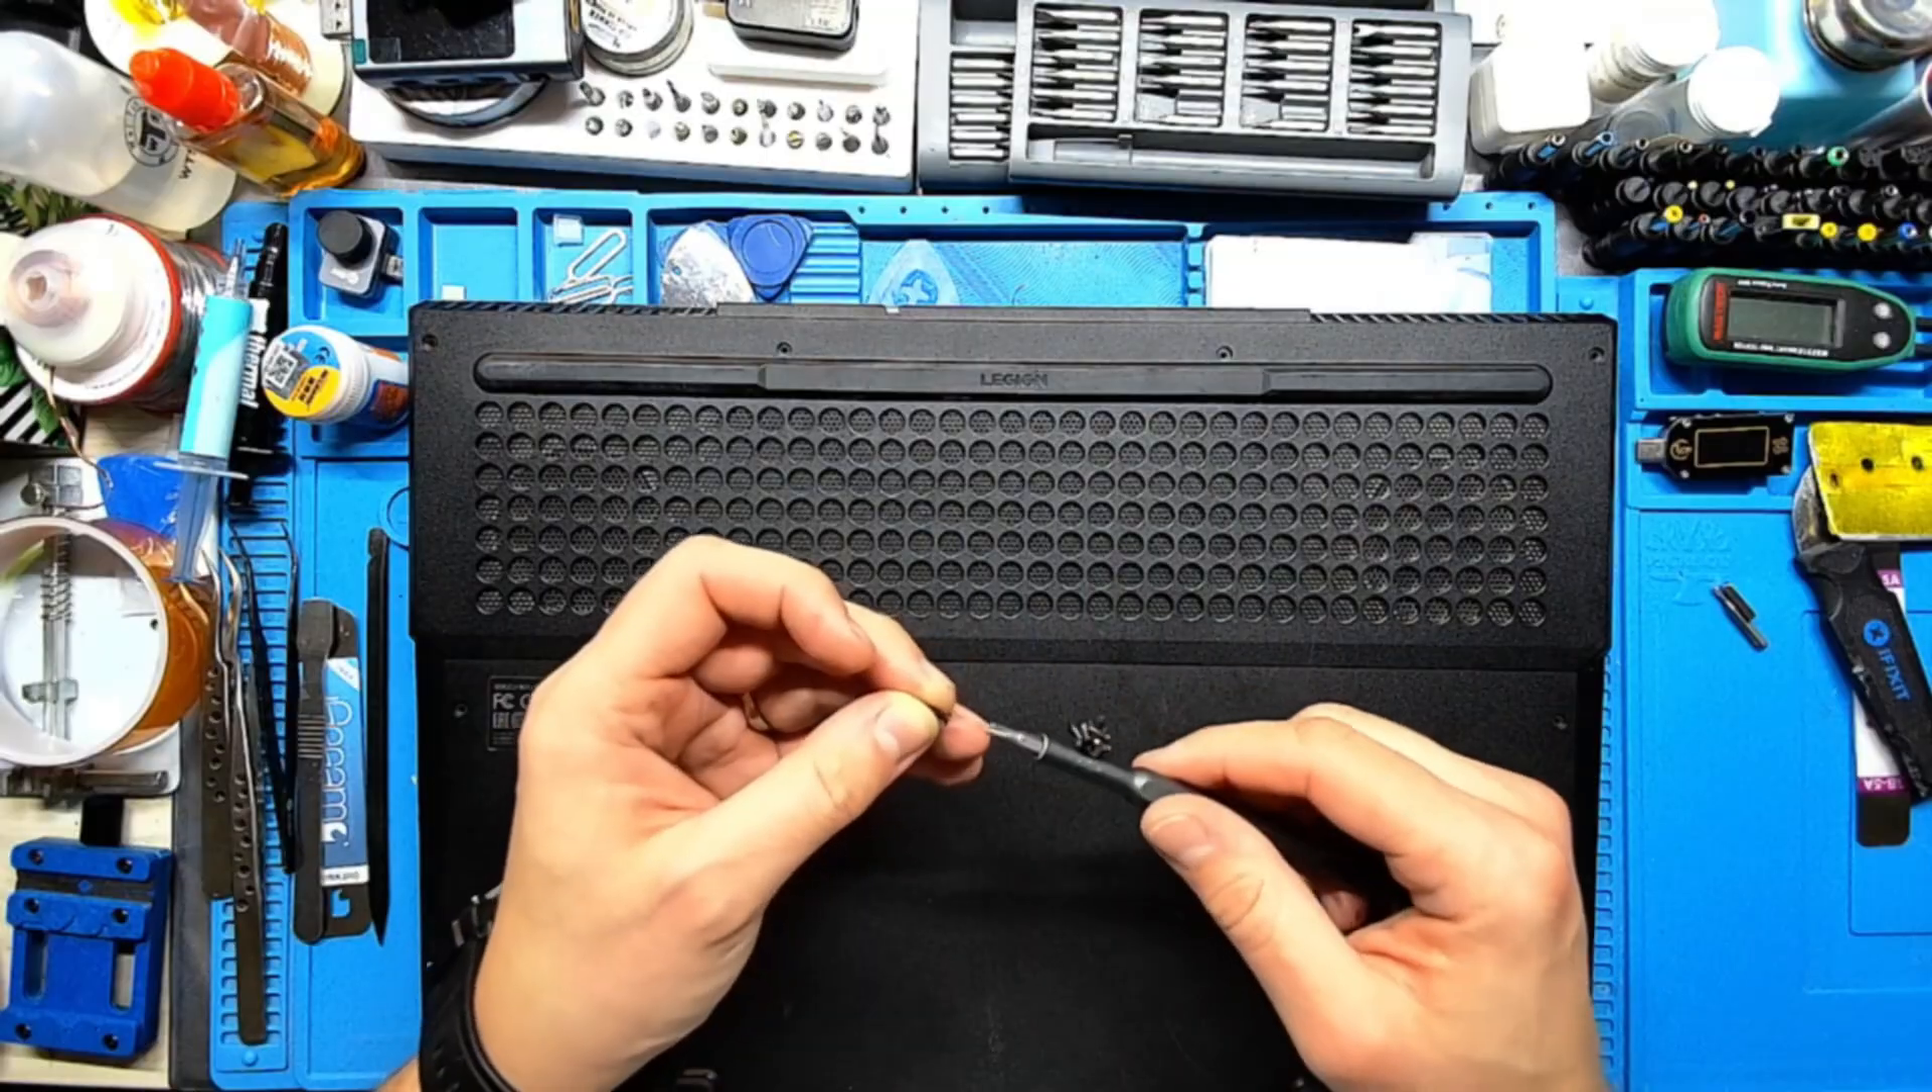Yeah the back cover is in place.